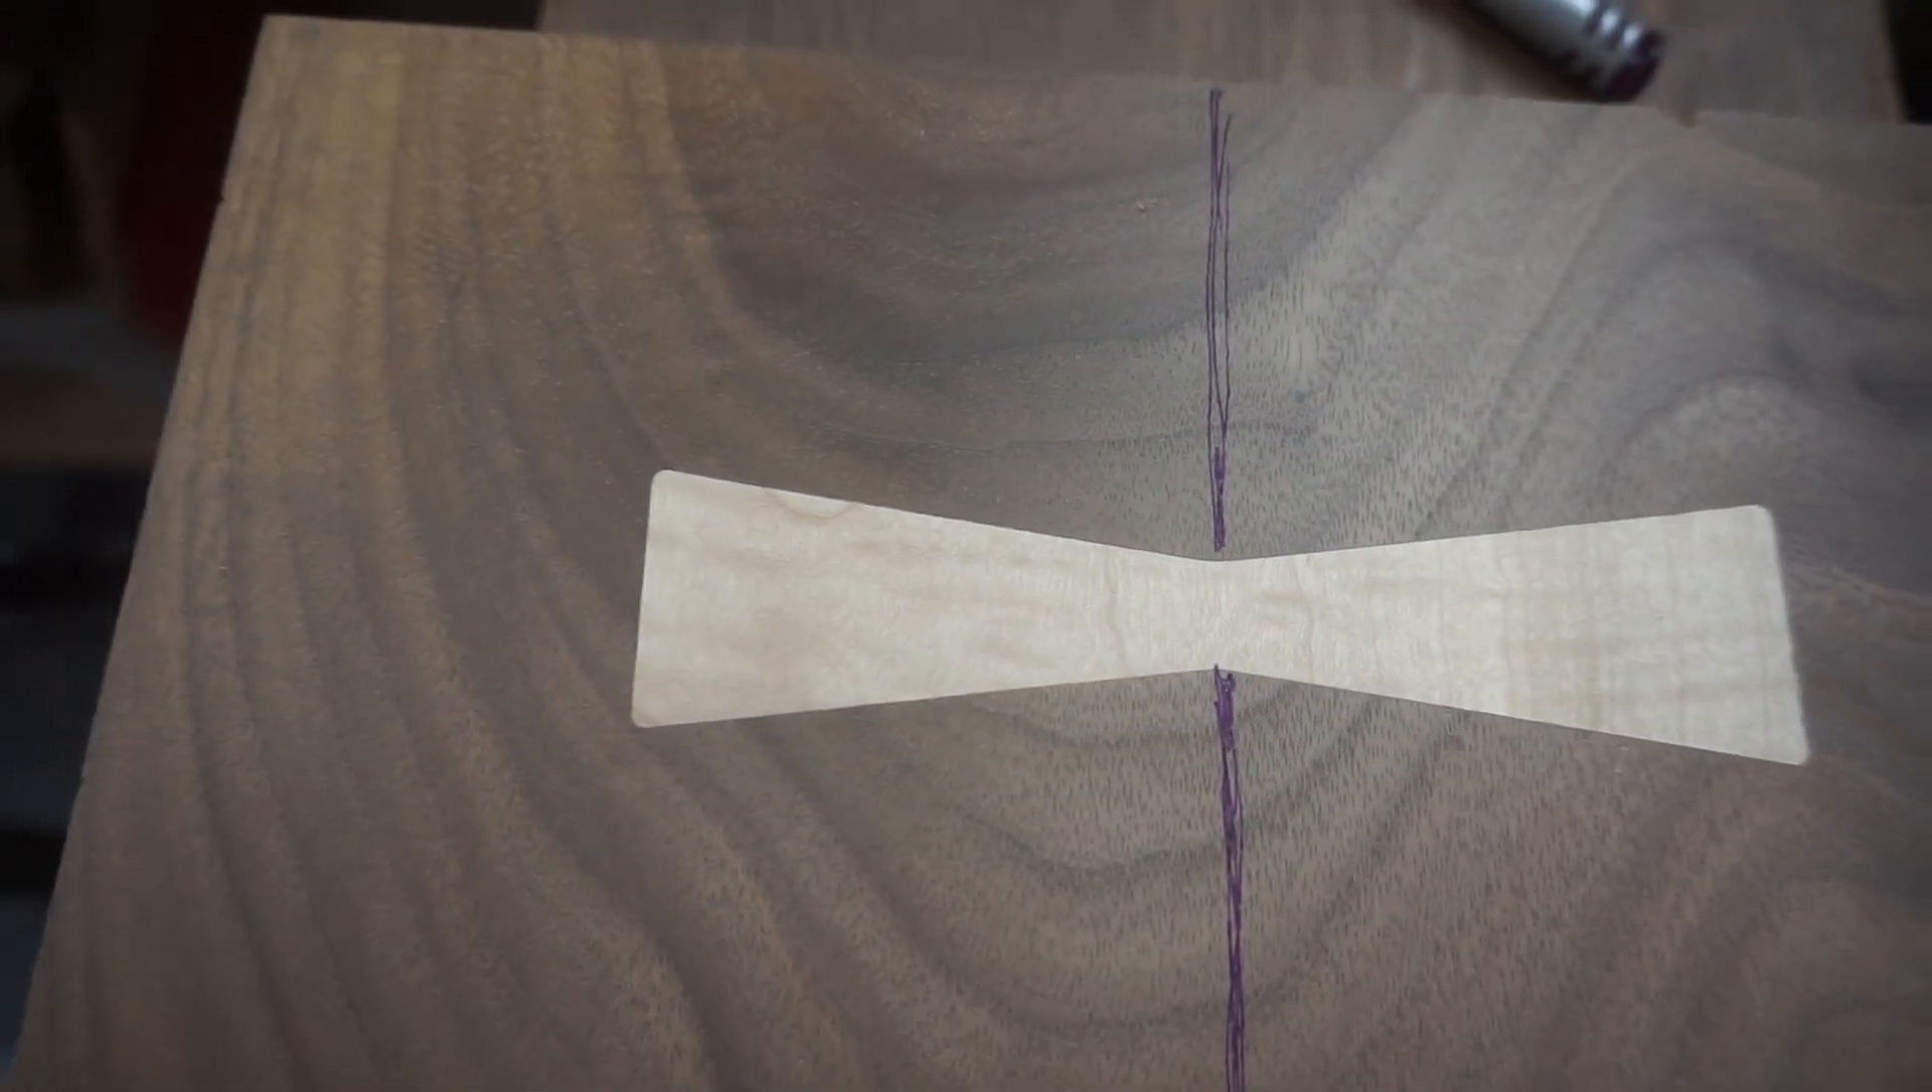The big thing here is getting the joint nice and tight you can kind of see how there's no gaps that's because we are really careful with the router not to knock the template around so these are a perfect fit.